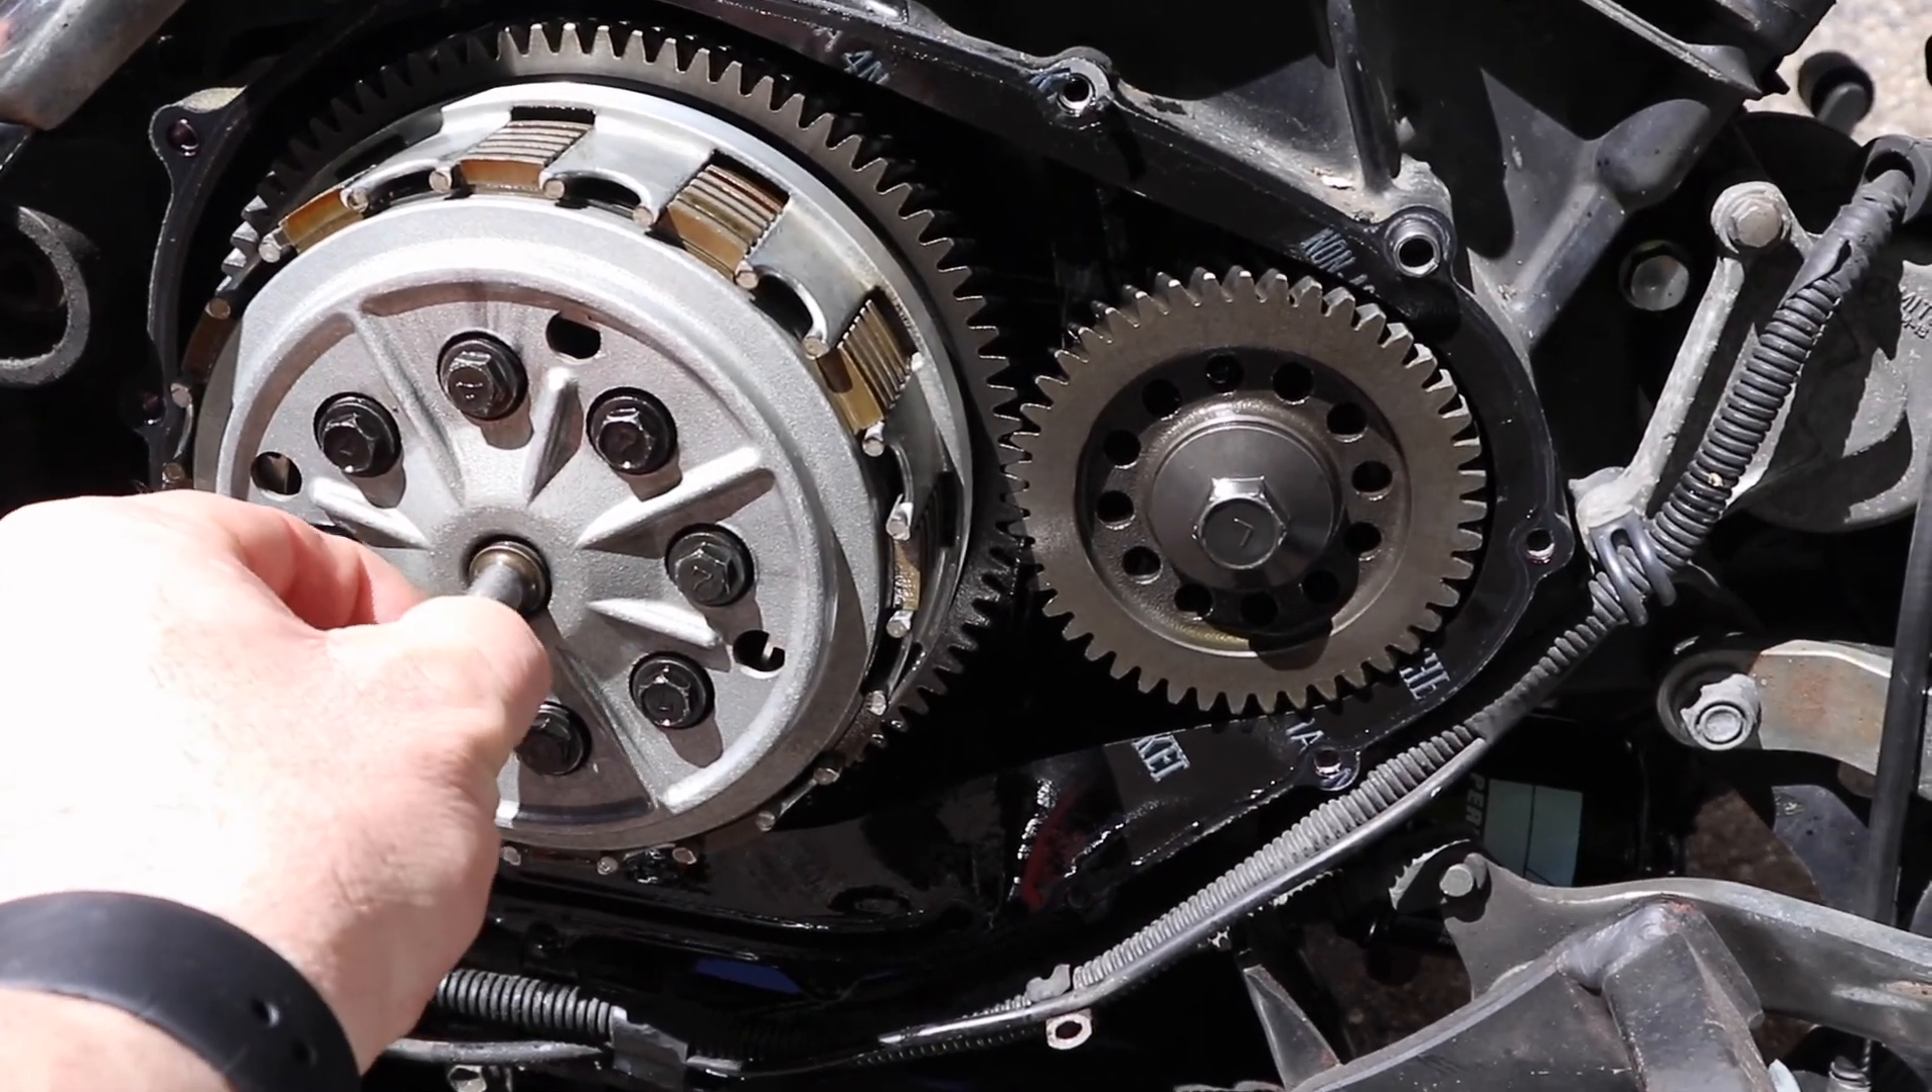So there's the there's the clutch cover off.